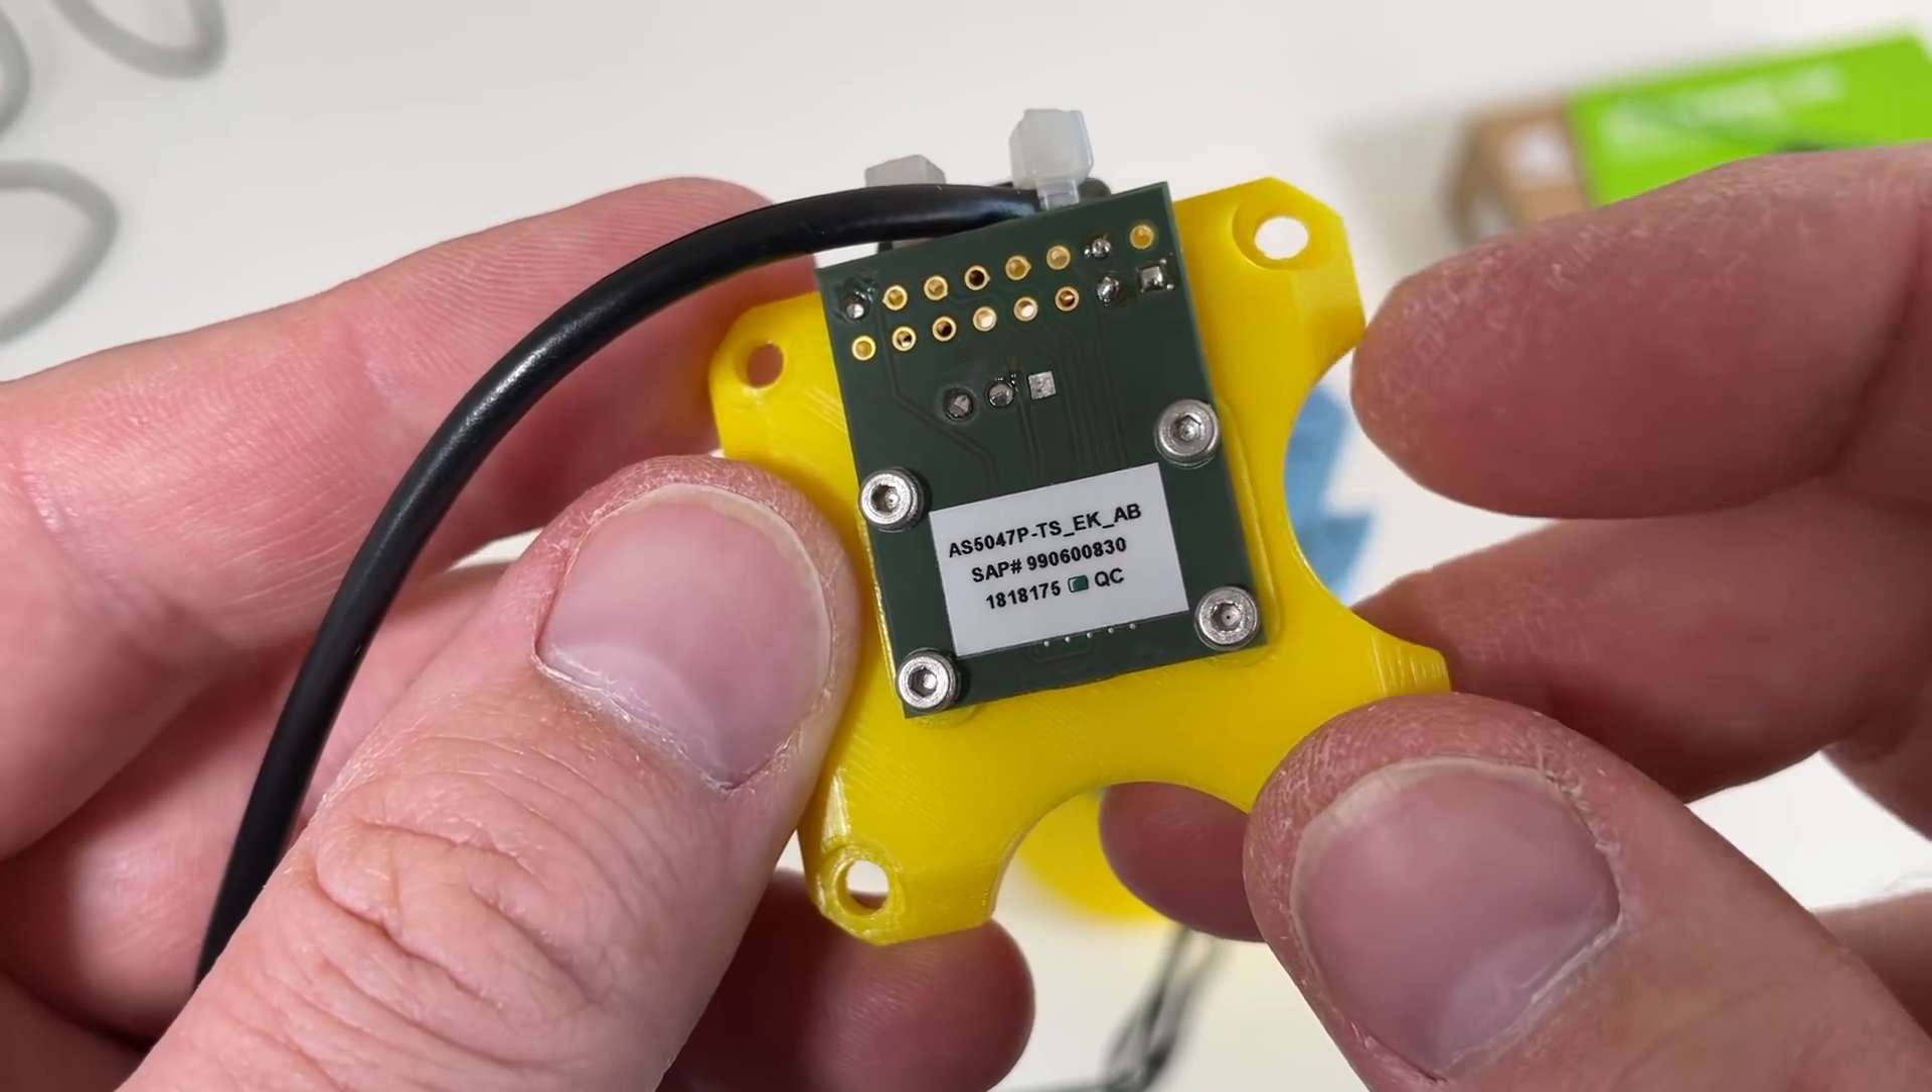And this is our encoder installed.